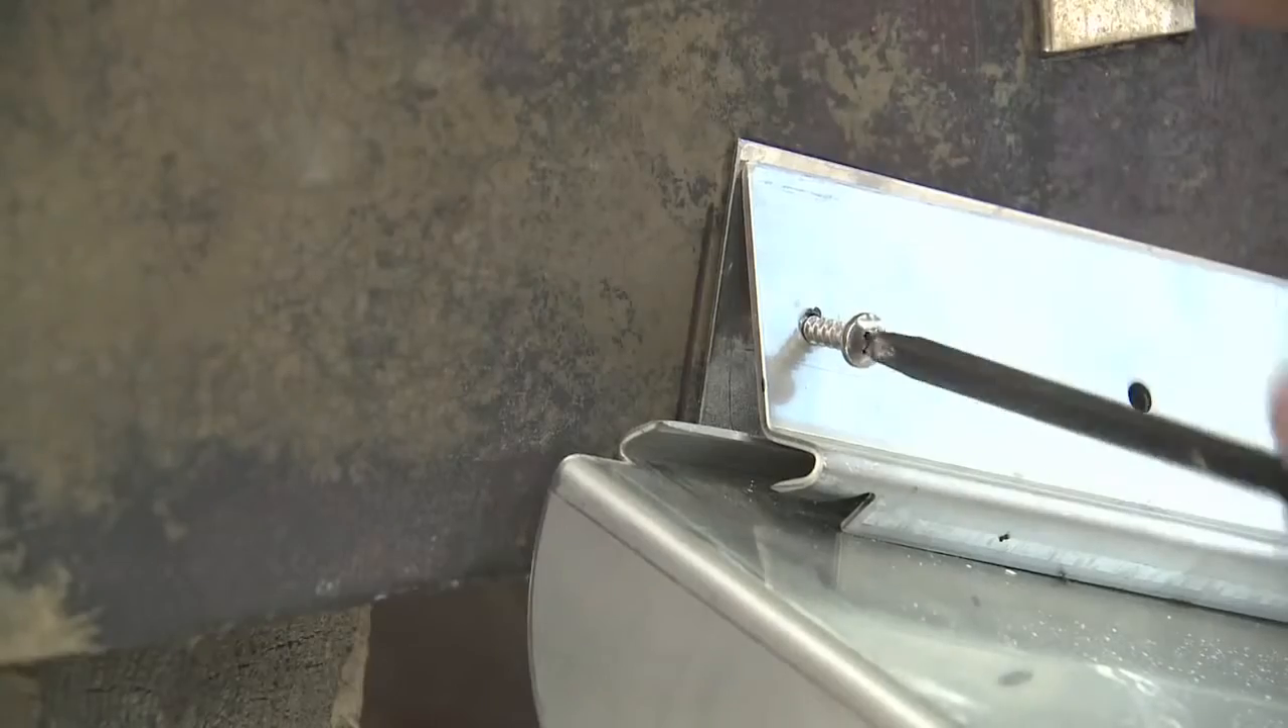Assembling the backer plate, trim tab and hinge plate, the first mounting screws were inserted and started by hand.